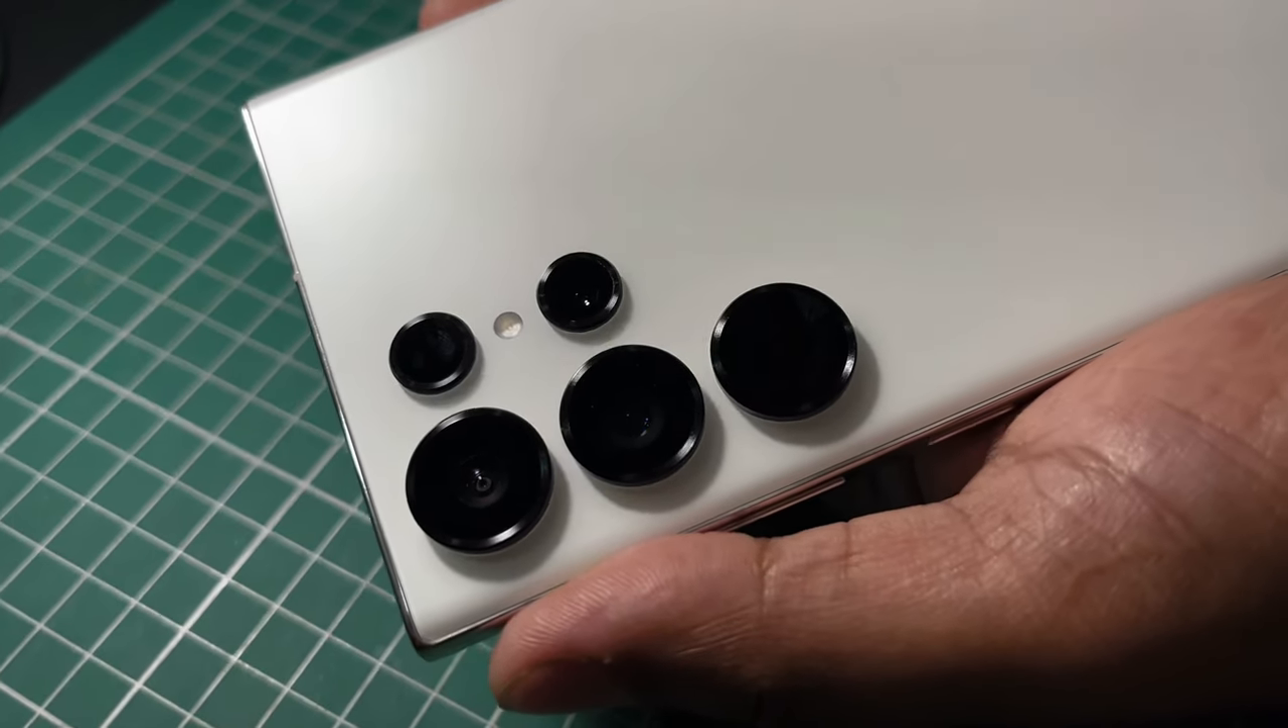So now at the final stage, we'll just remove the case from the lens covers and you can see how beautifully the lens, camera lens protectors are attached with our Samsung S23 Ultra.